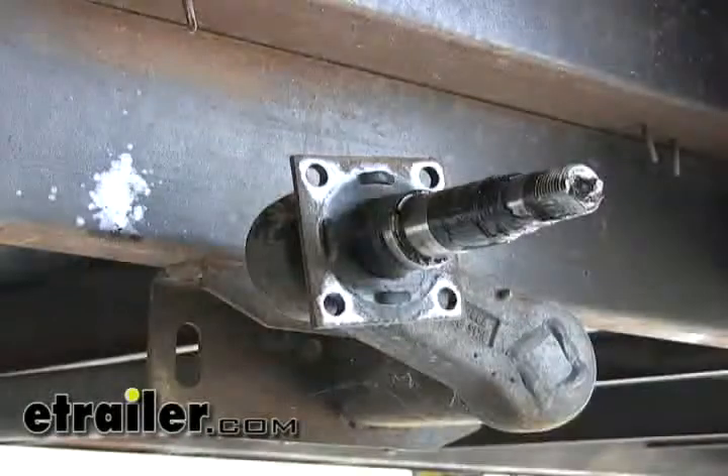Now we're down to our bare axle.